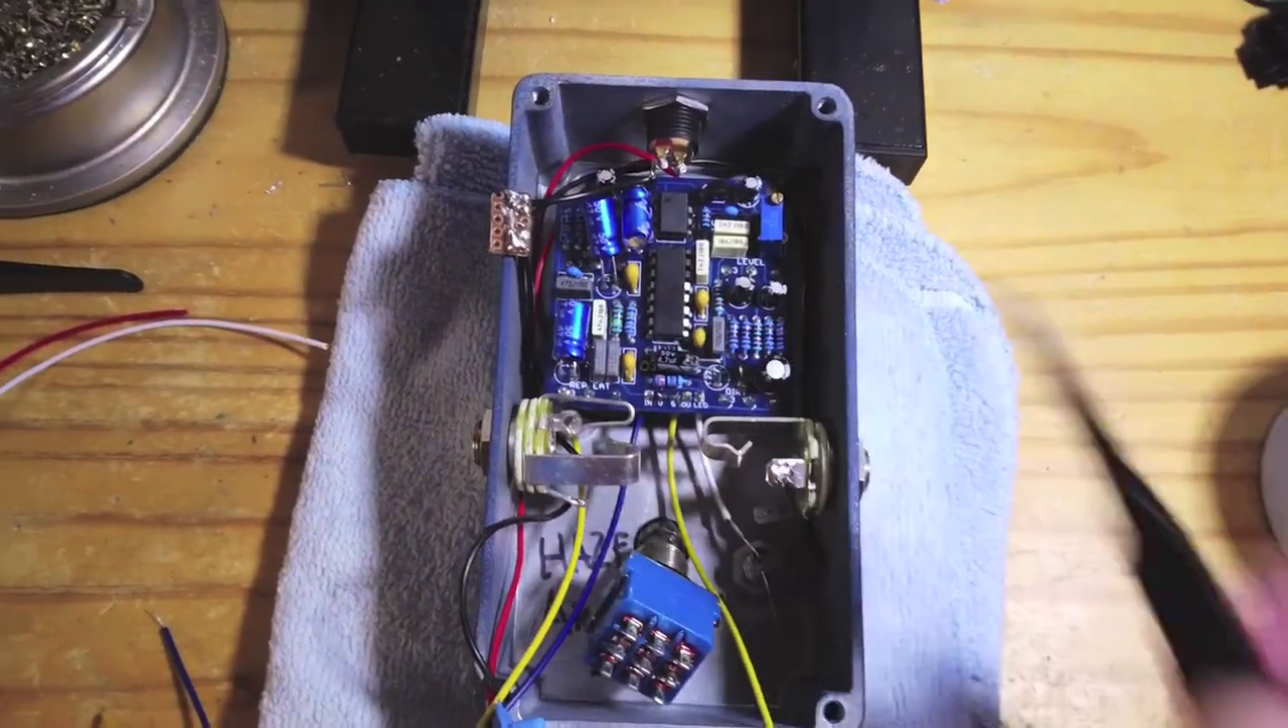I have wired up everything but the switch and I think everything's going to work out just fine.